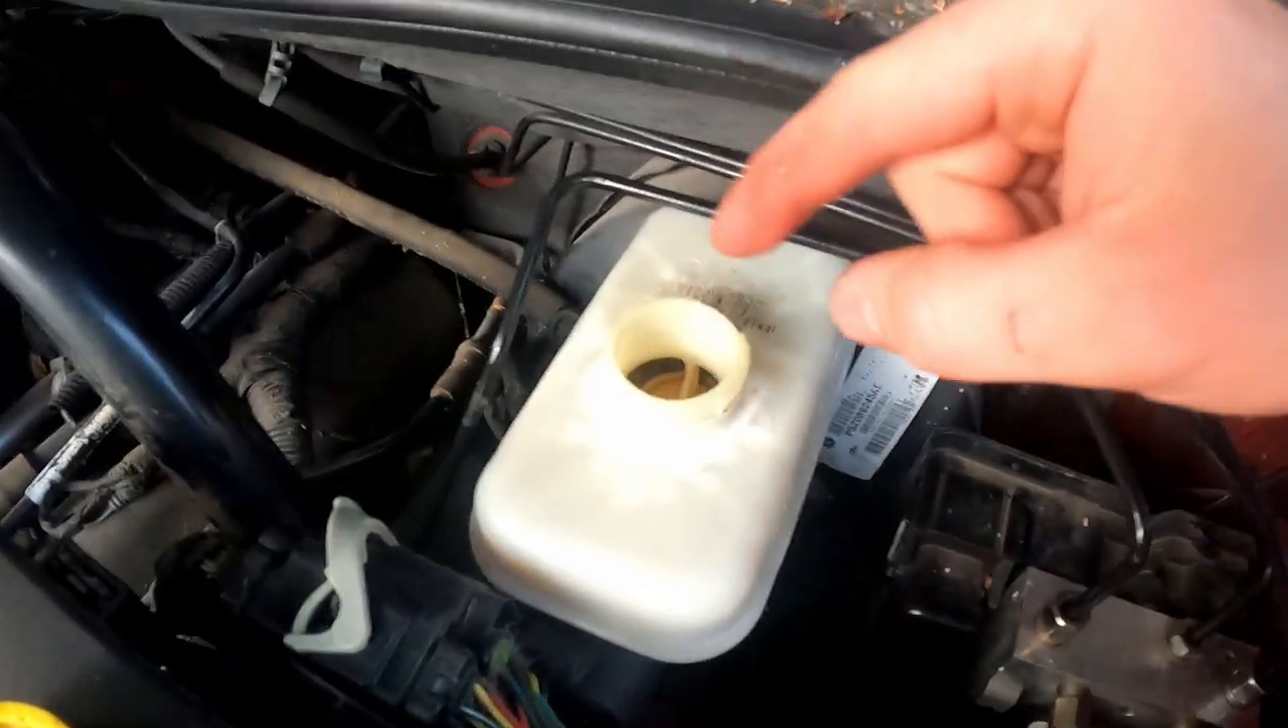So now I got the cap off because we're going to want to add some more brake fluid and keep our eye on it.